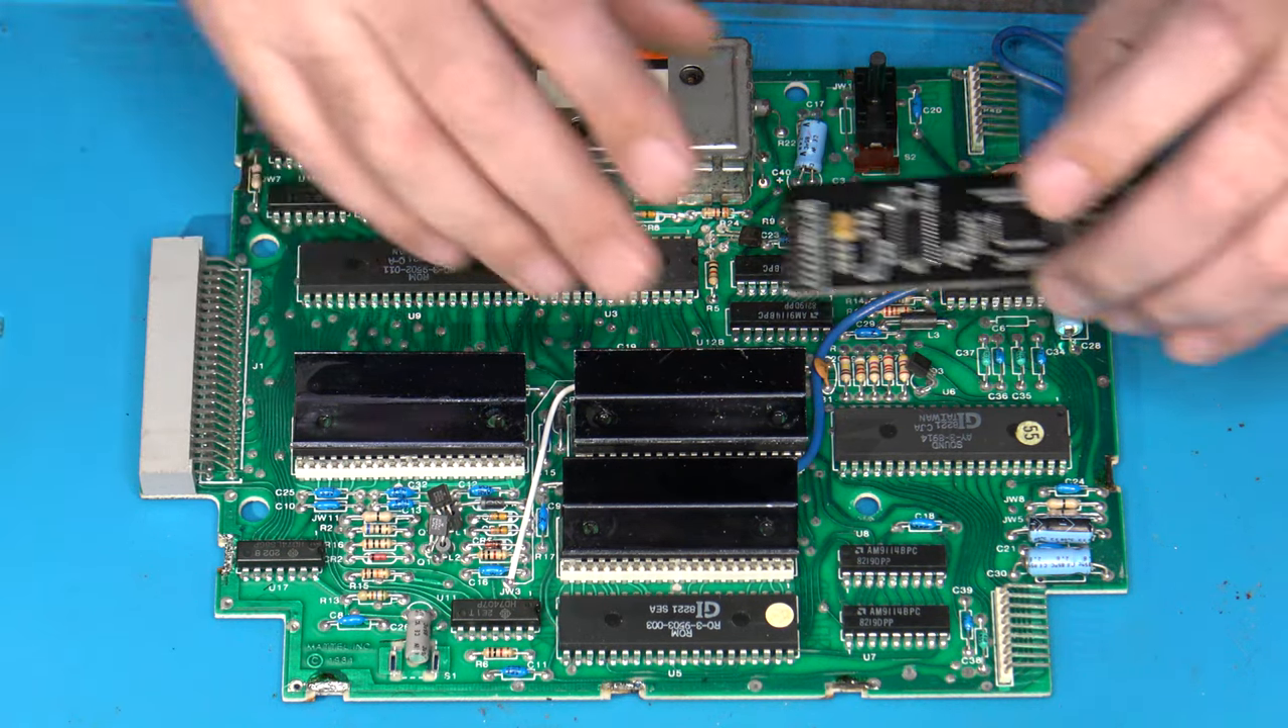I now have the main board and everything extracted.